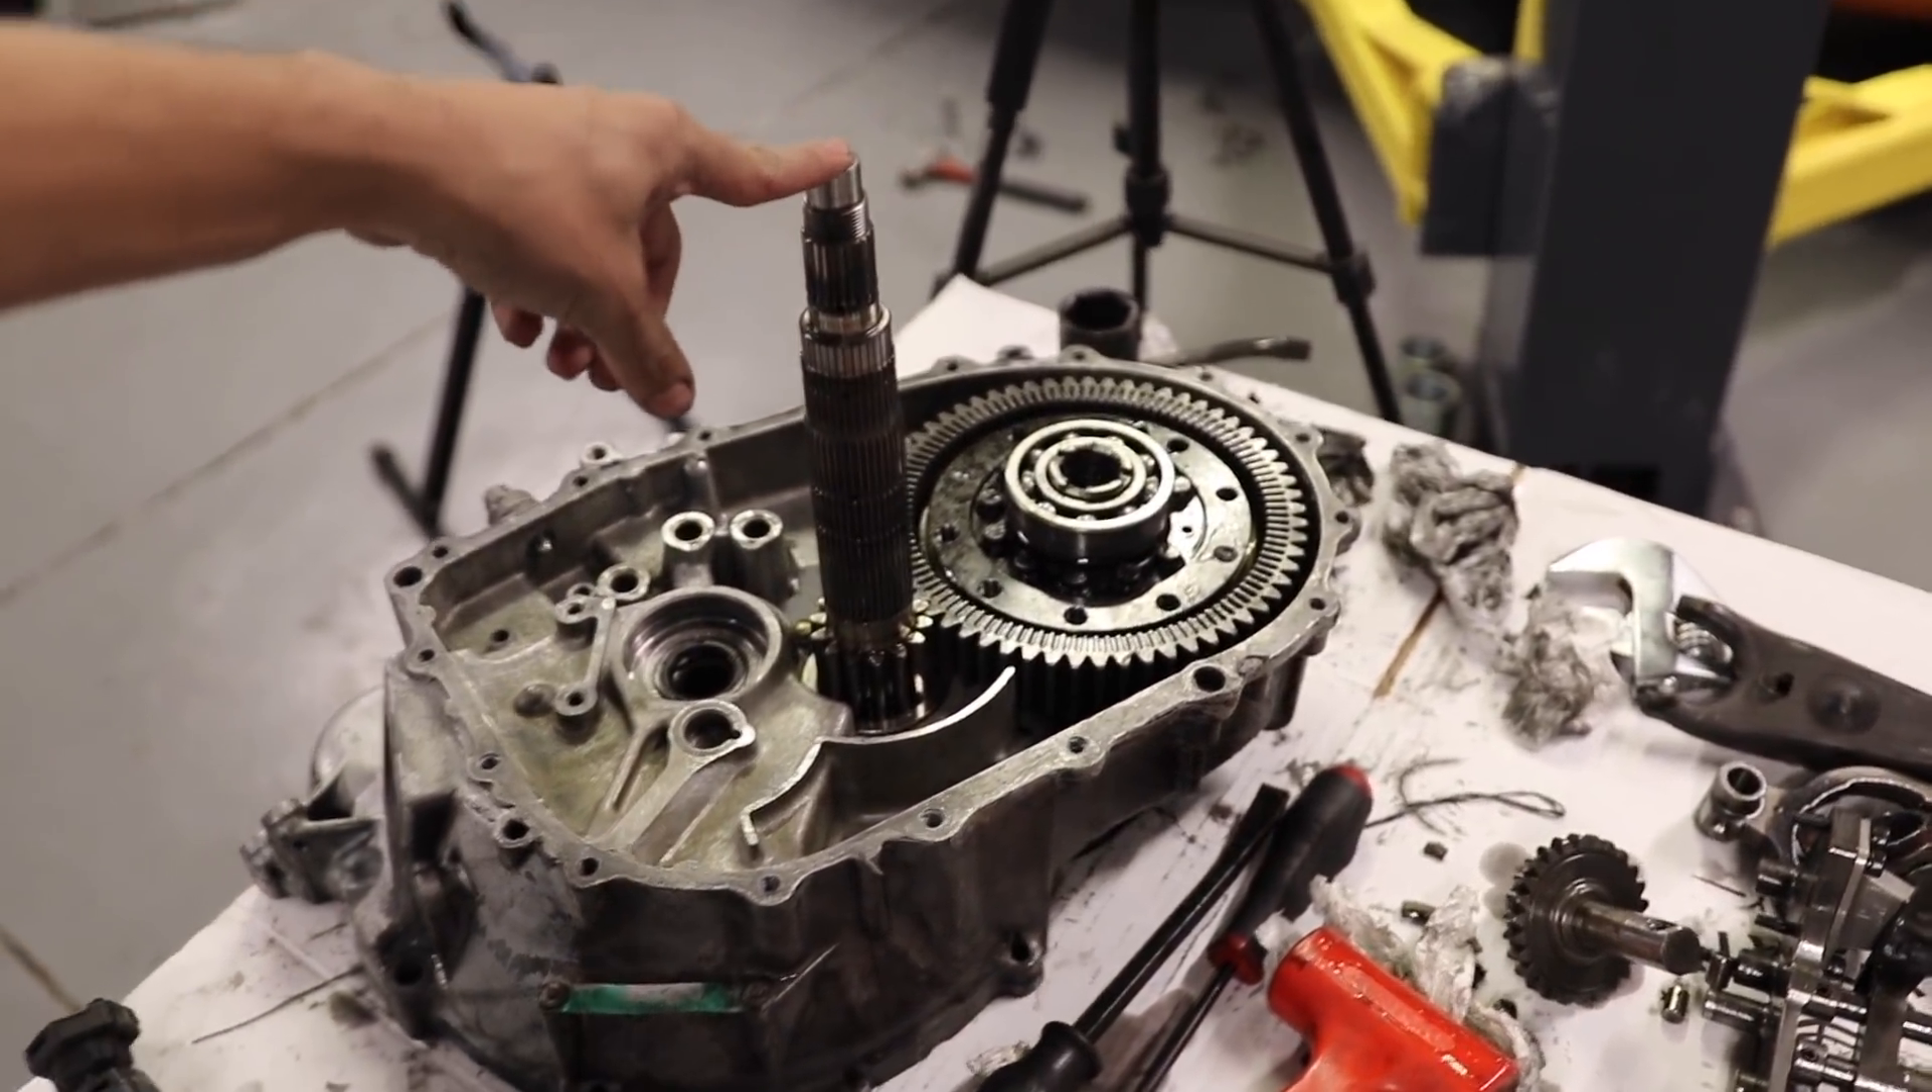We got the case all cleaned out we have our counter shaft from the Radice's transmission in there.